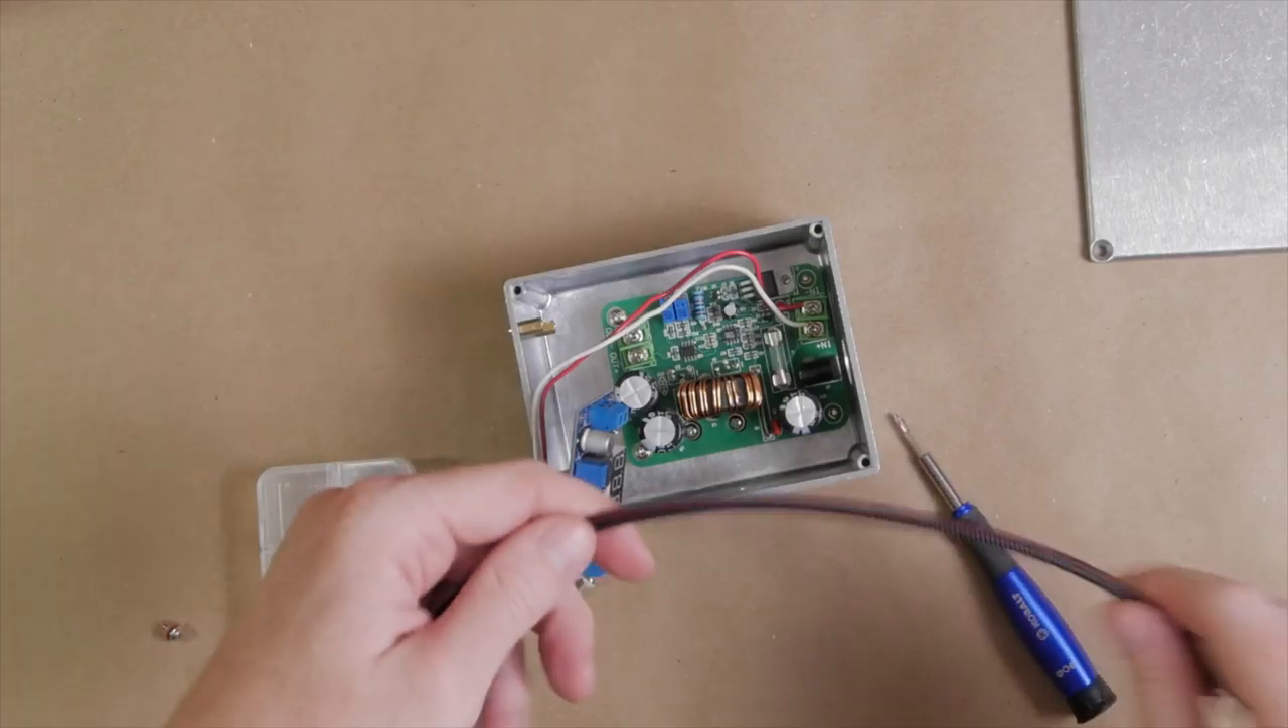And as you can see, I've already put on this braided cabling.